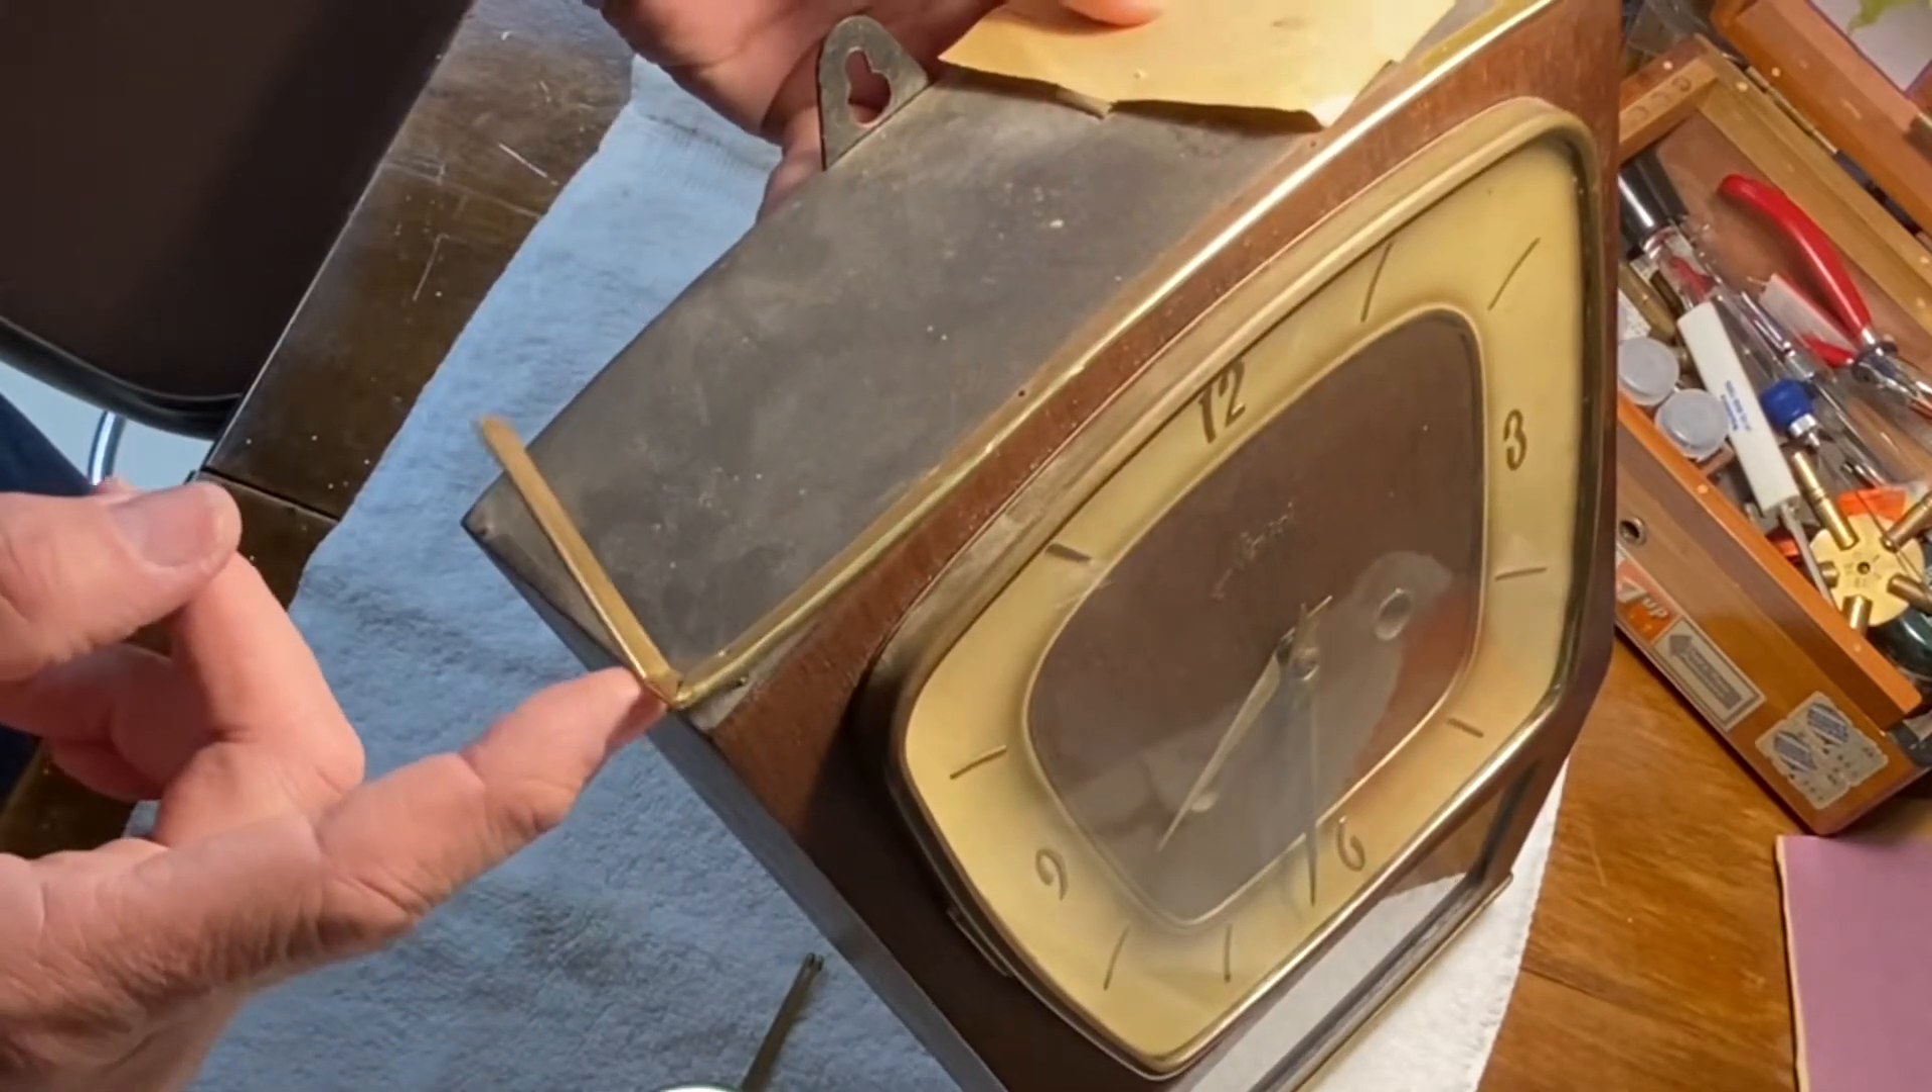We have a nice piece of brass trim that goes around the top and also the bottom and it has lifted up here it looks like it caught on something the little nails are there.